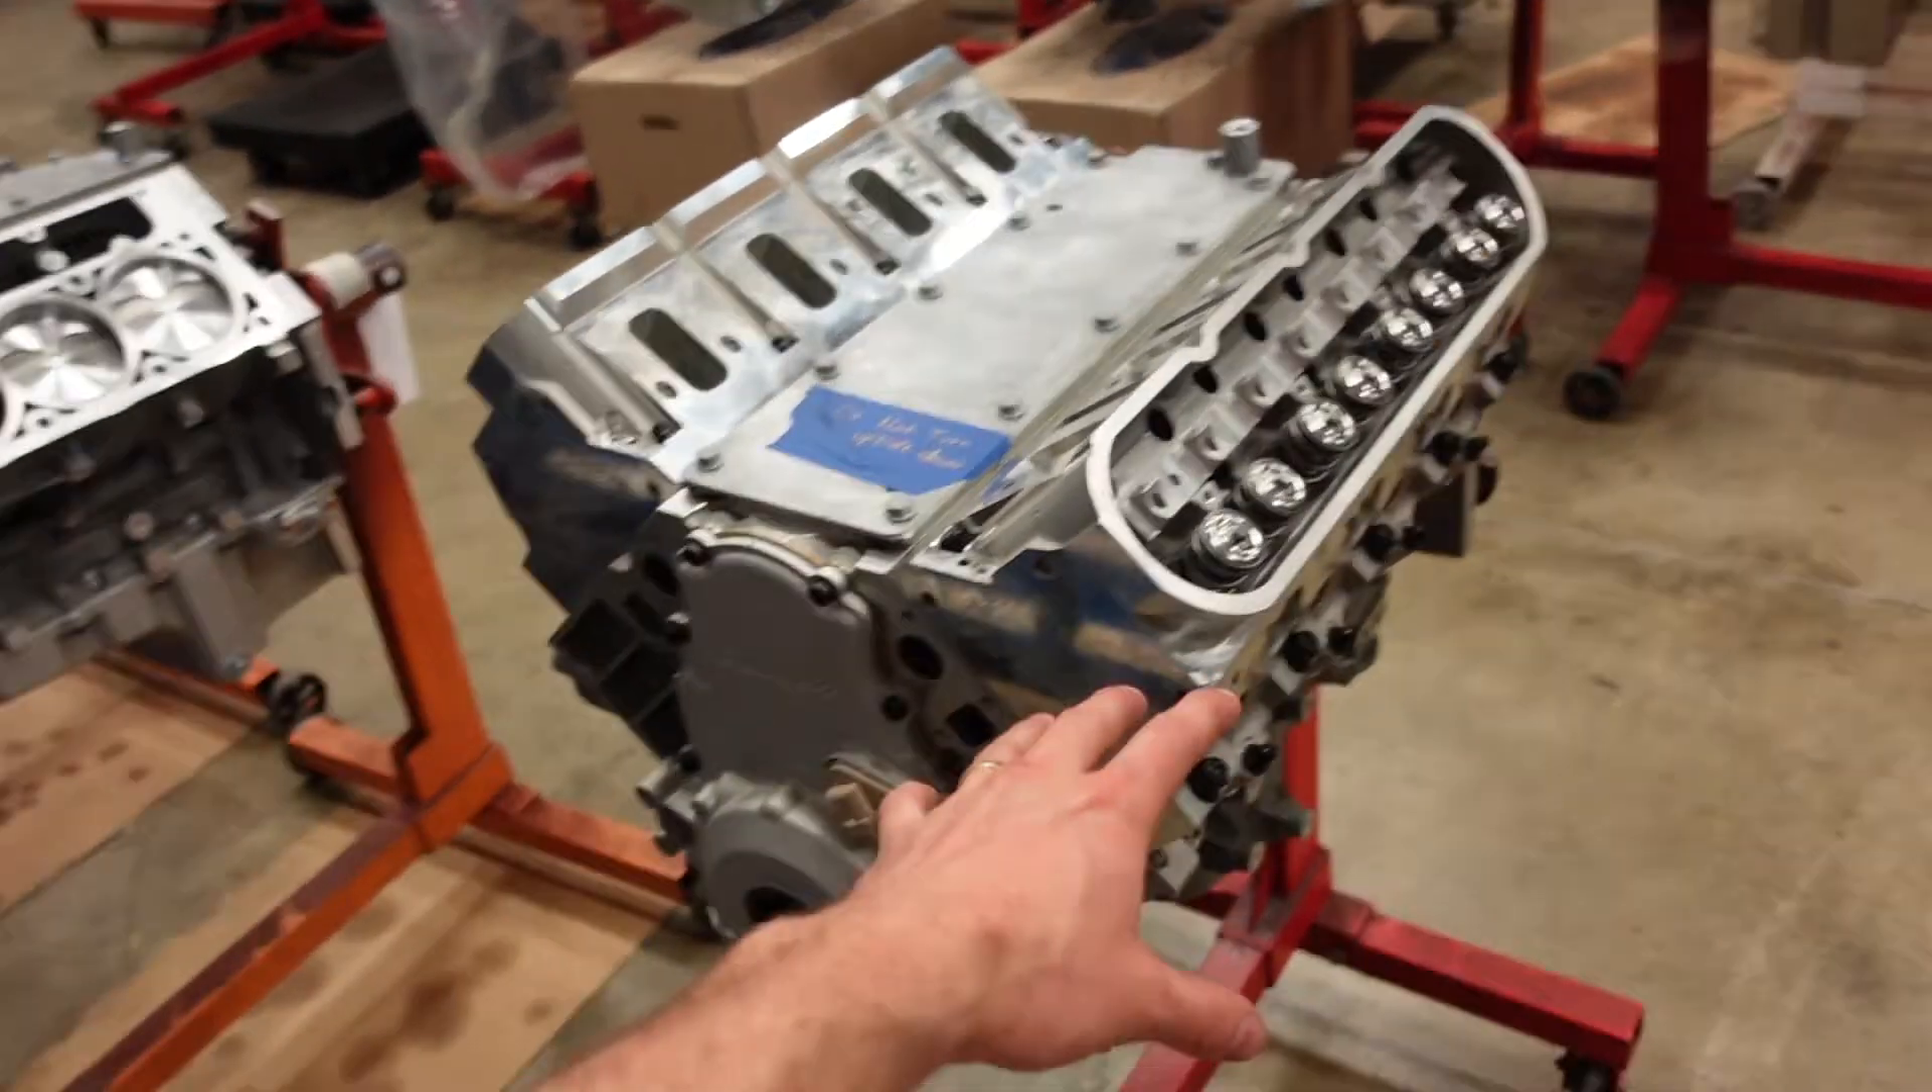I just finished getting the whole long block assembled. I've got the heads on, everything's ready to go, and now it's time for me to measure my pushrods.